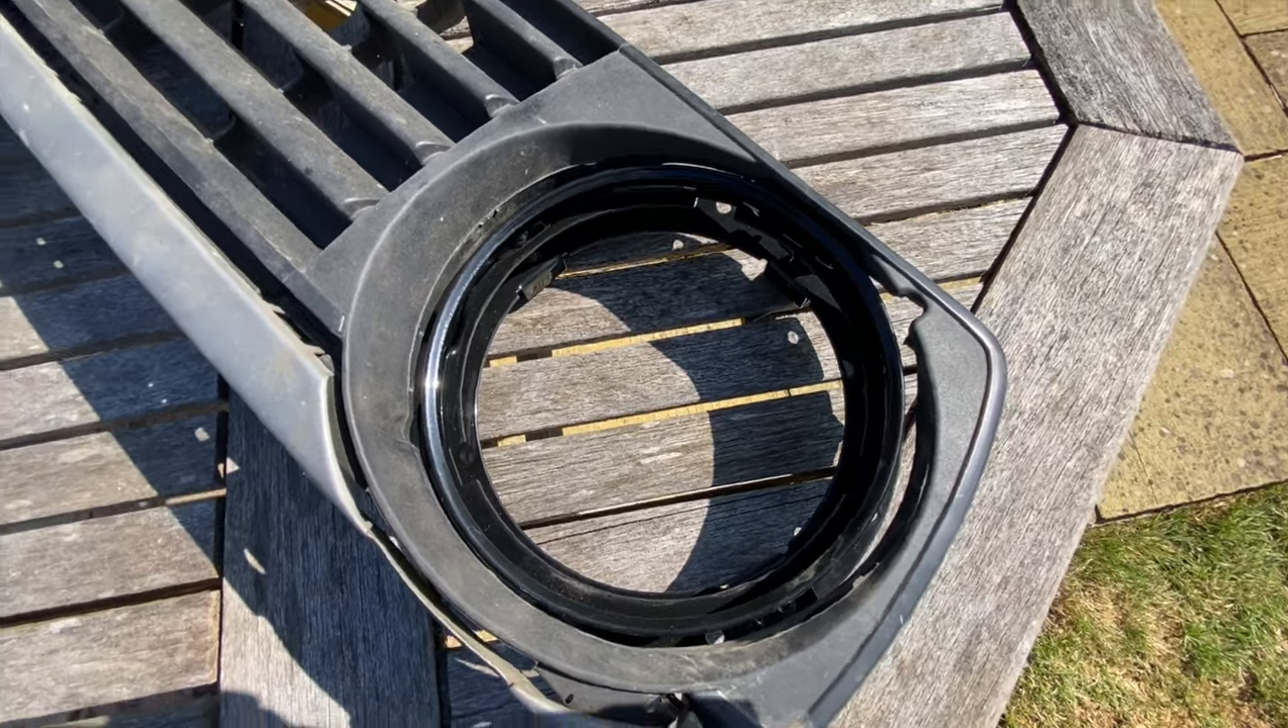Now as you can see the mounting ring actually fits quite nicely in the headlight aperture of the grille.